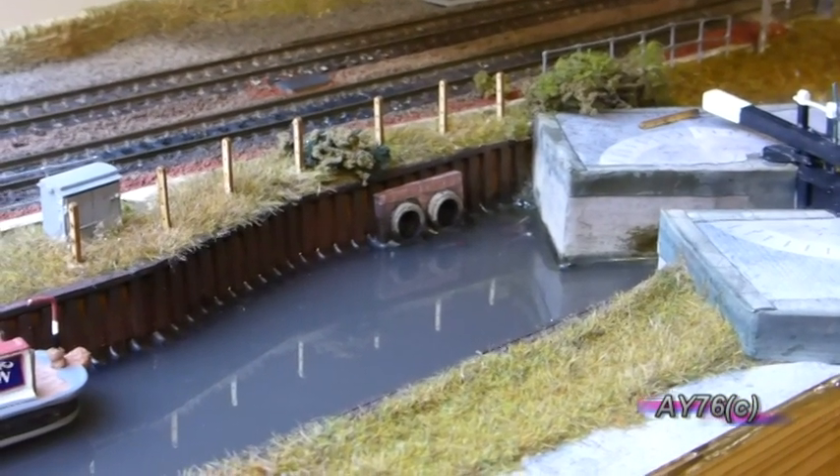So as you can see we've now got the fence posts glued into position.